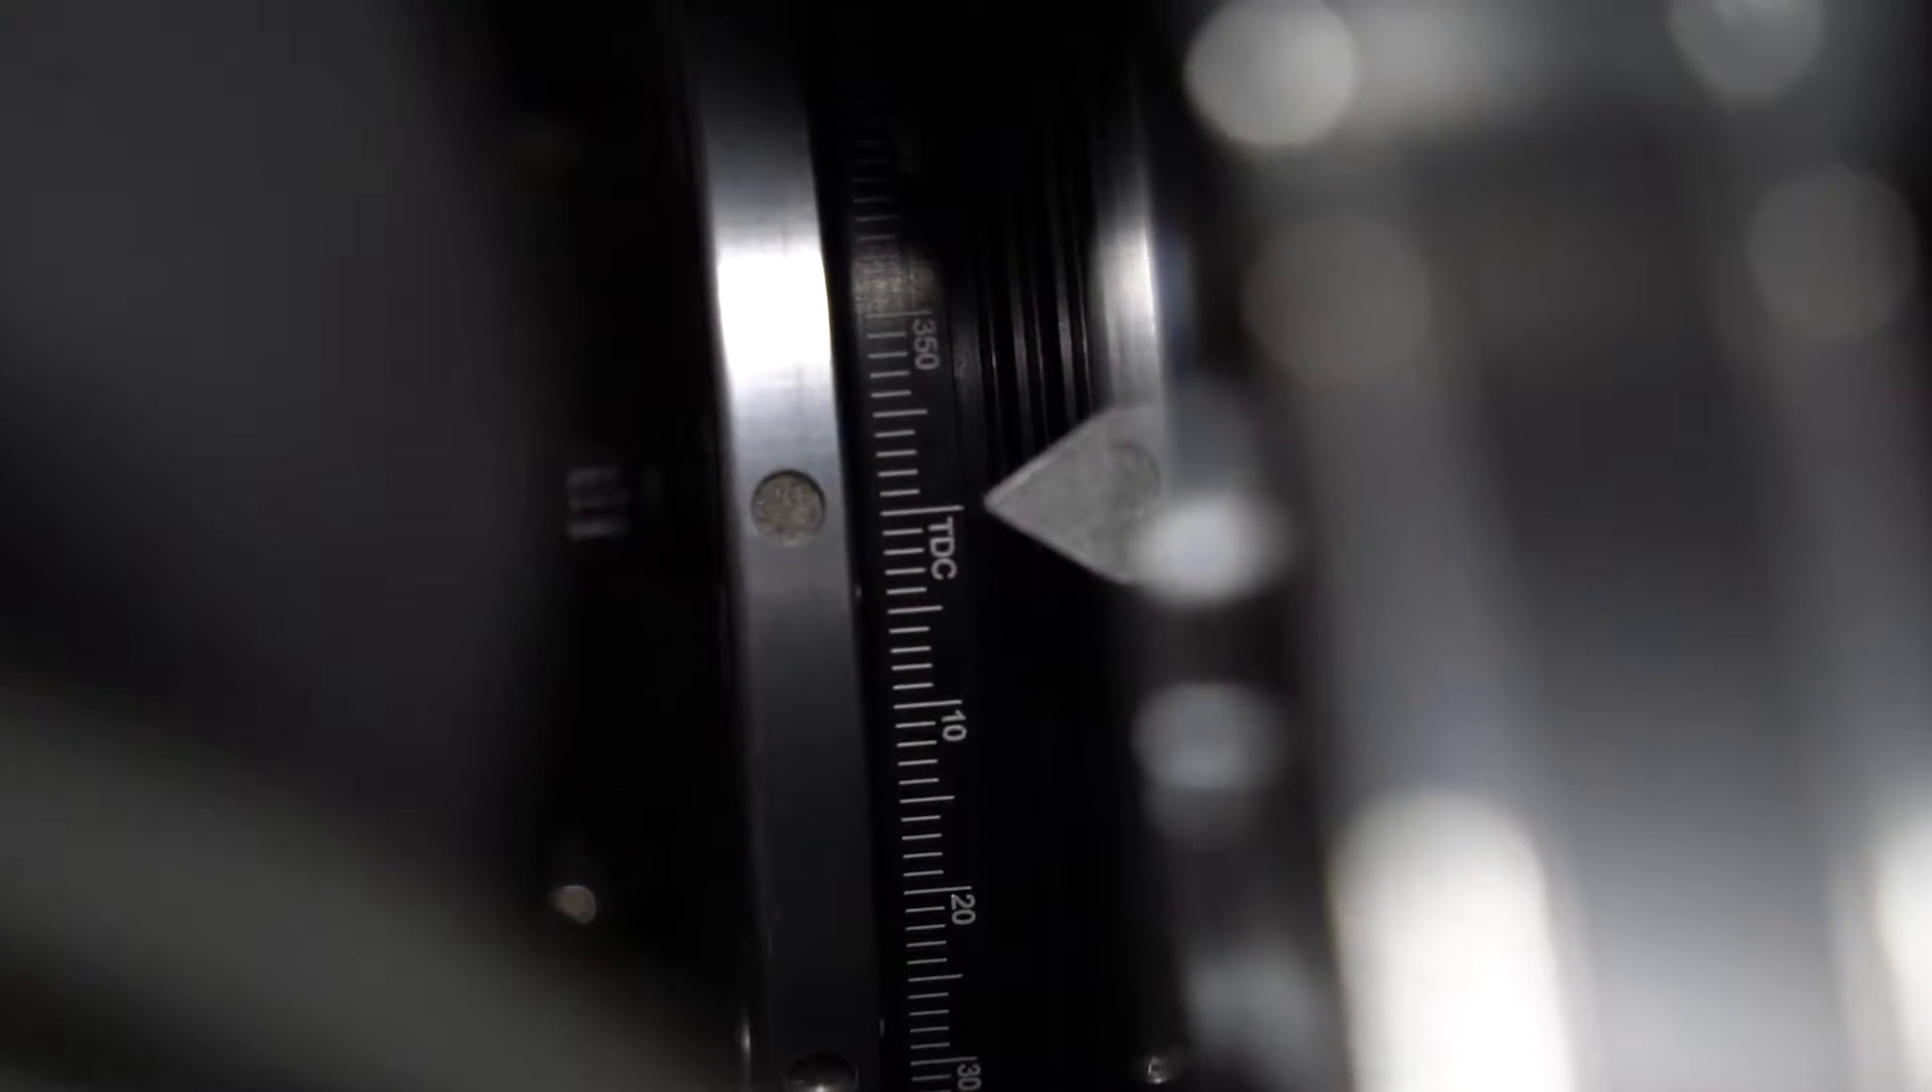See how the silver pointer is actually pointing at TDC.